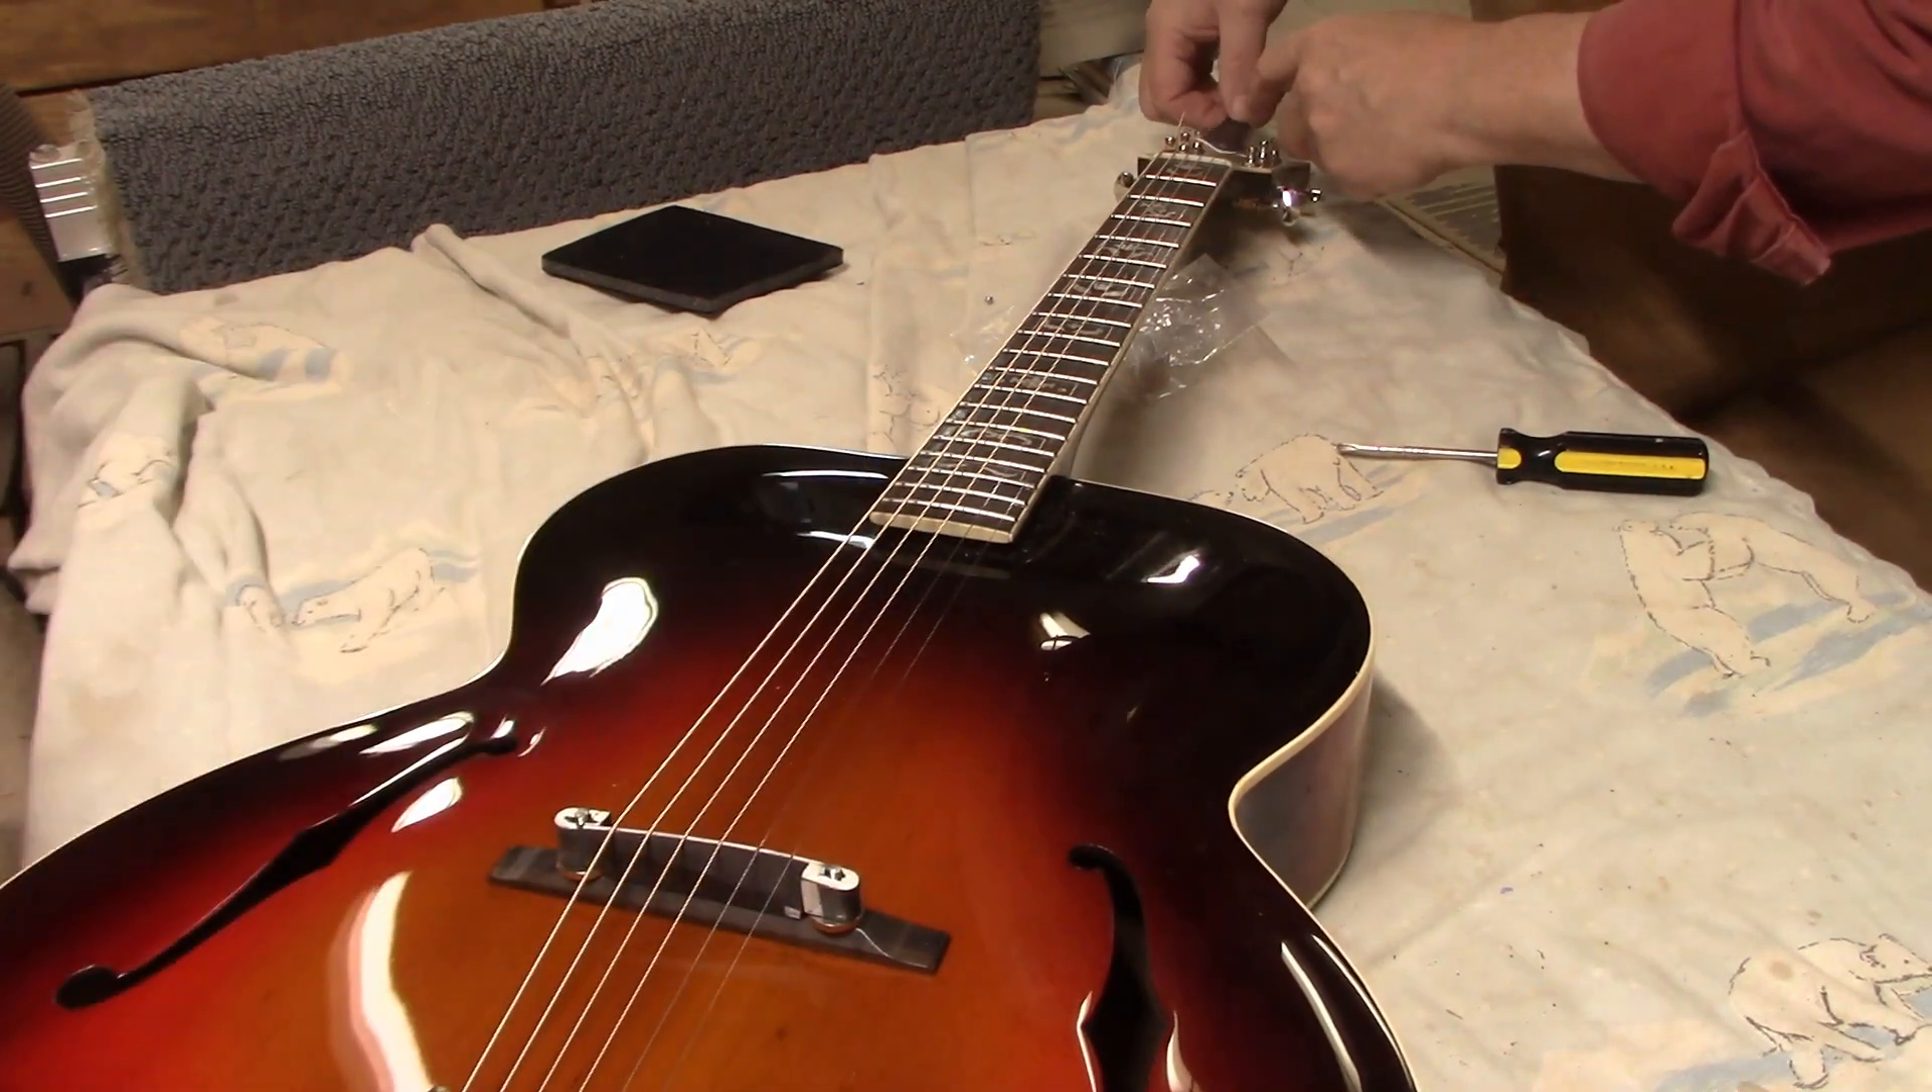So, the strings are on.